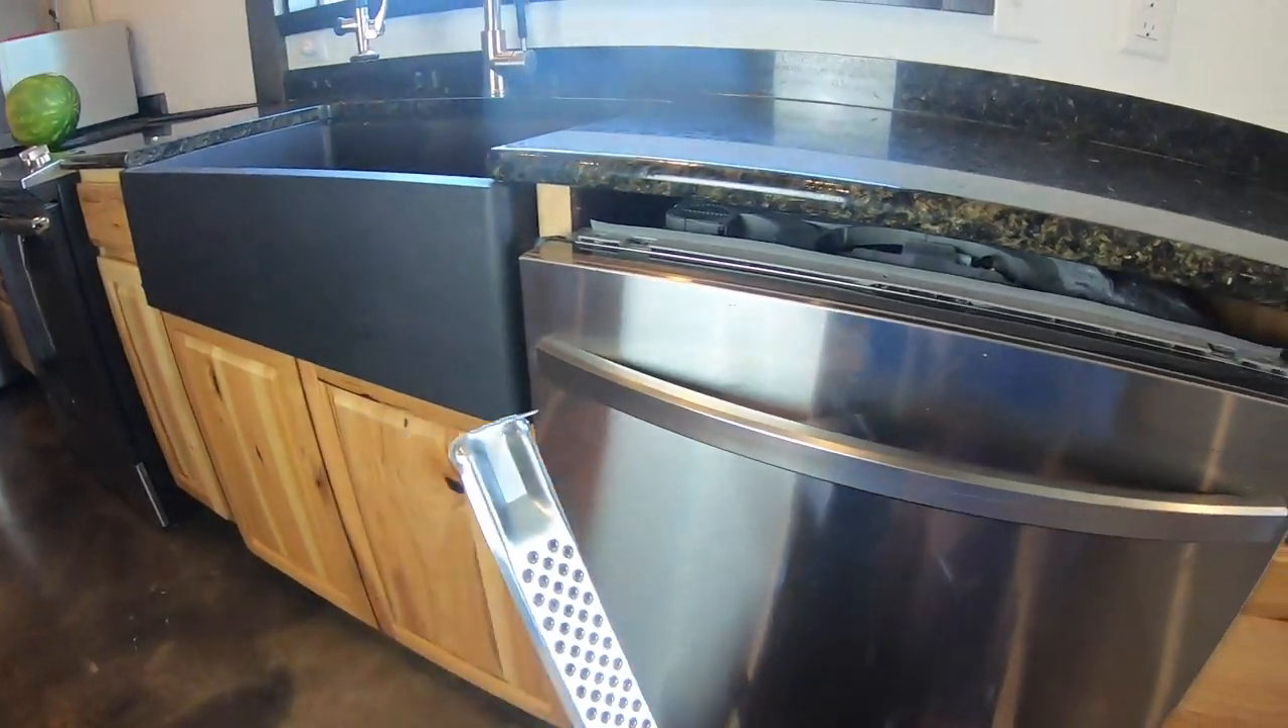So now that I've pushed my dishwasher in before I hook everything up I've noticed that I've got this big gap right here between my granite and my dishwasher.